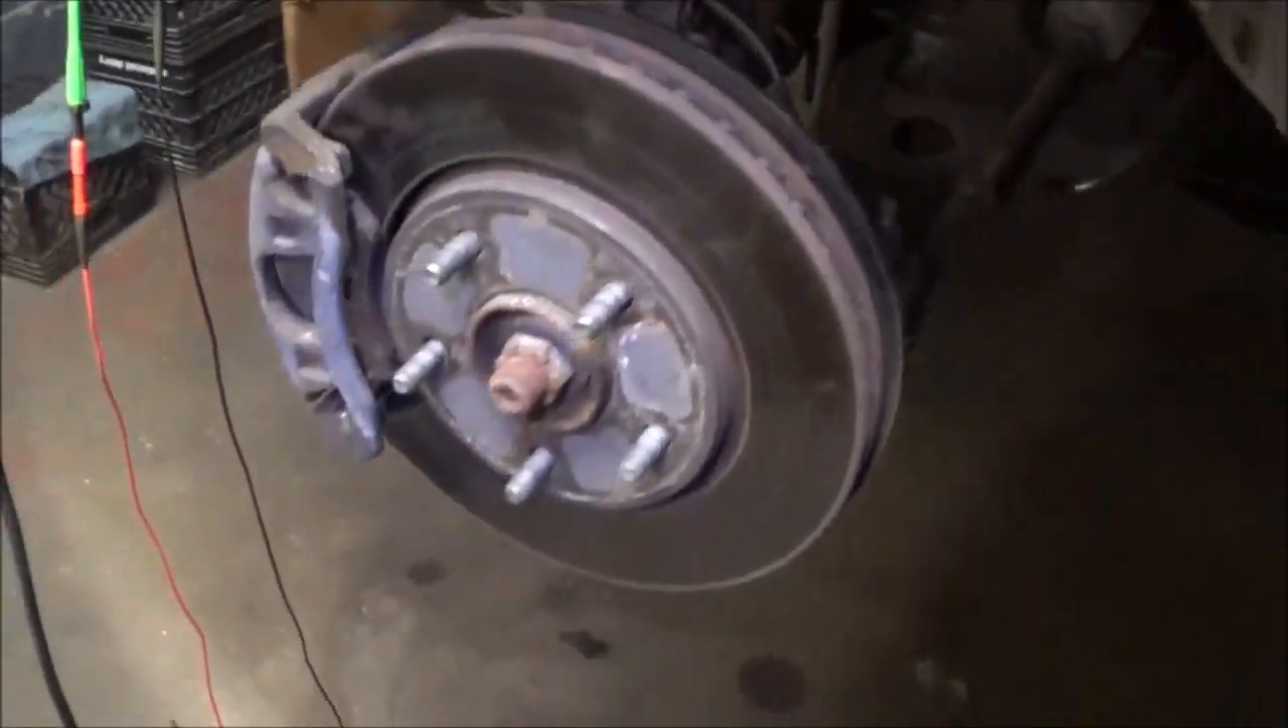So I got the tire off.